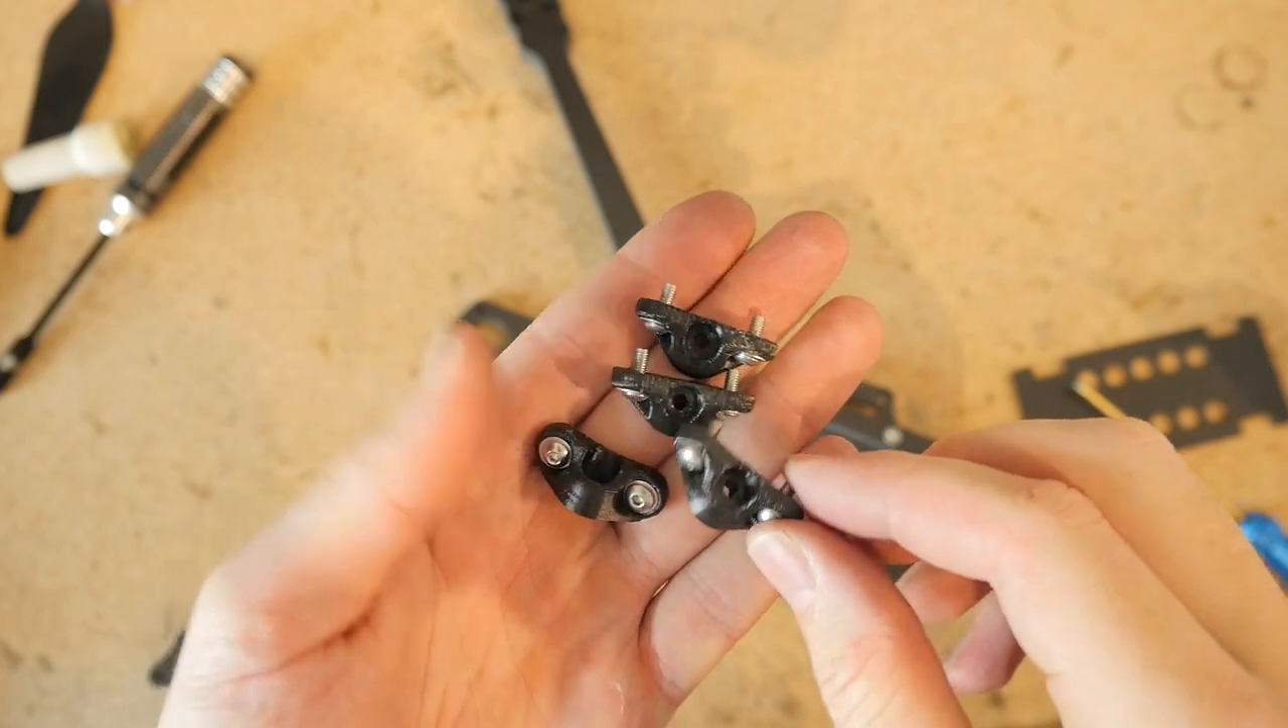All right, the holes are filled for these landing brackets.